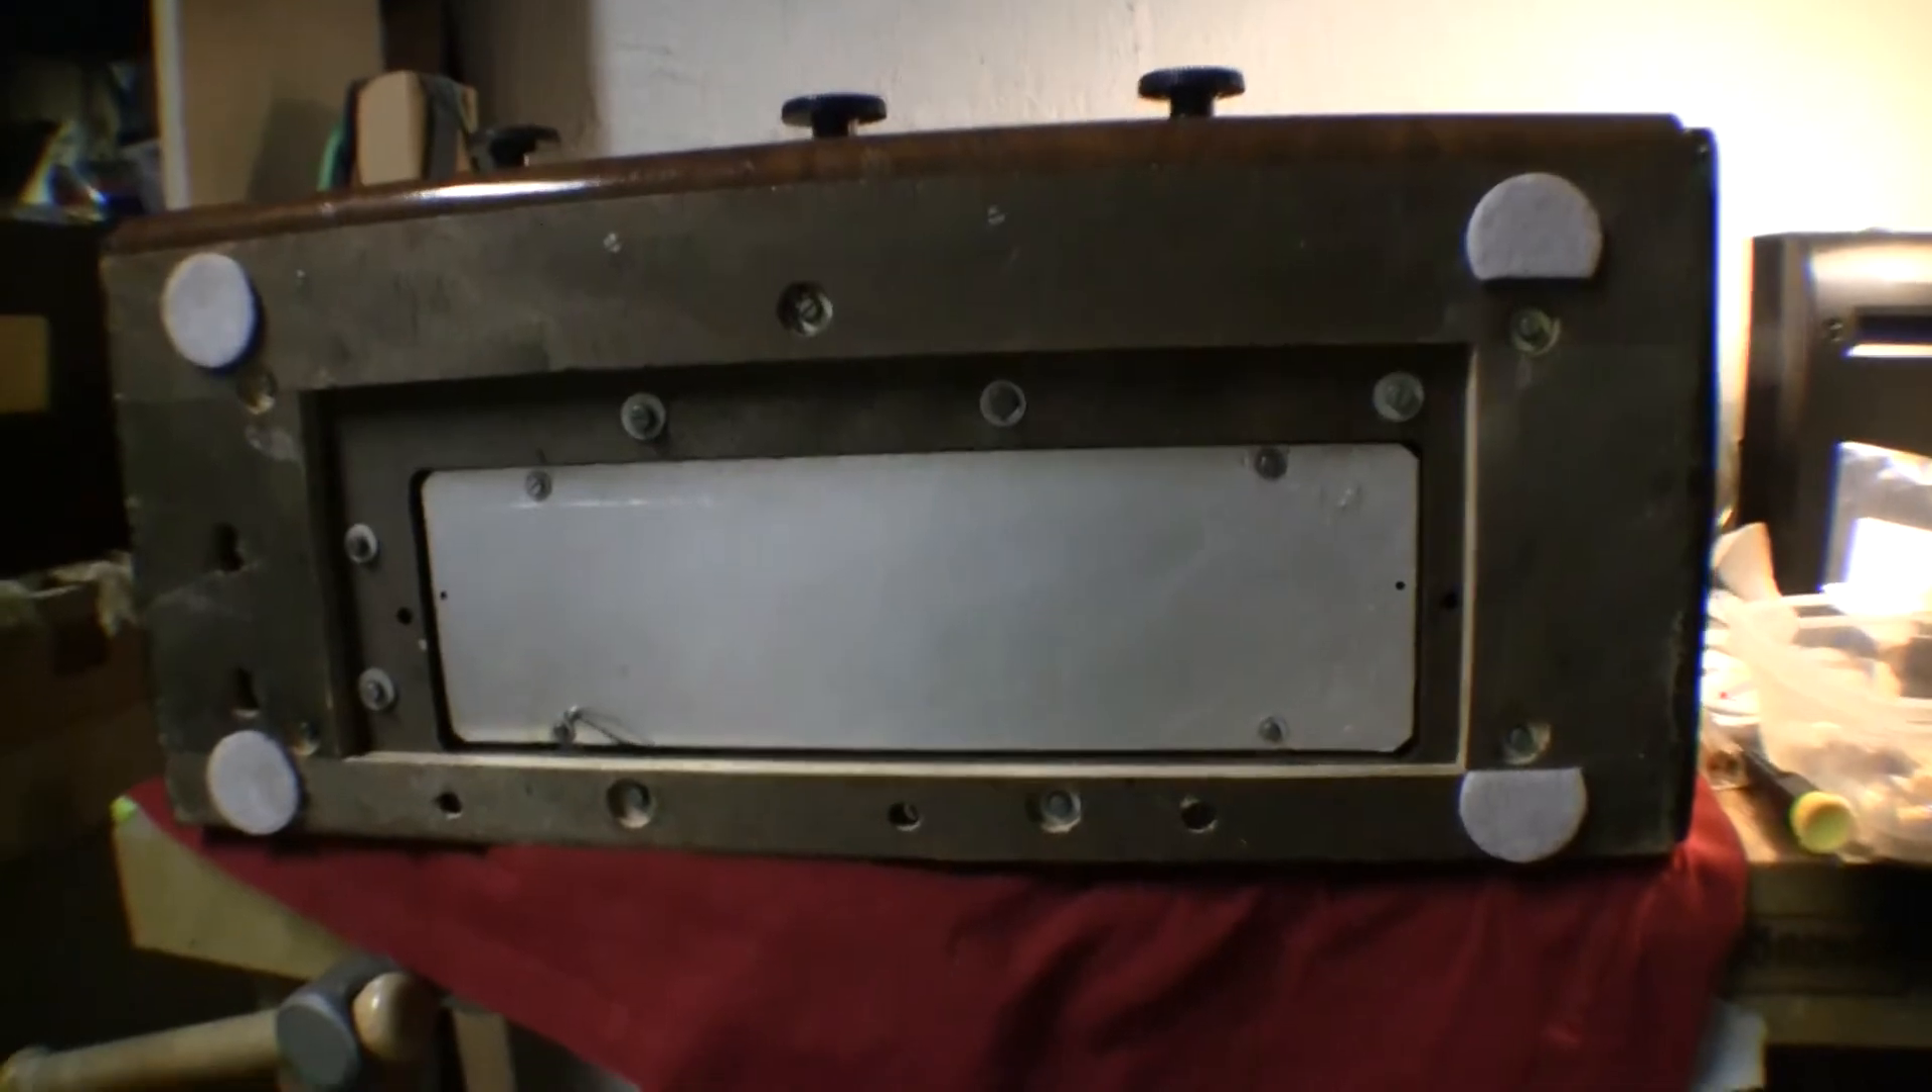So under side all put back together. Cover plate back on.